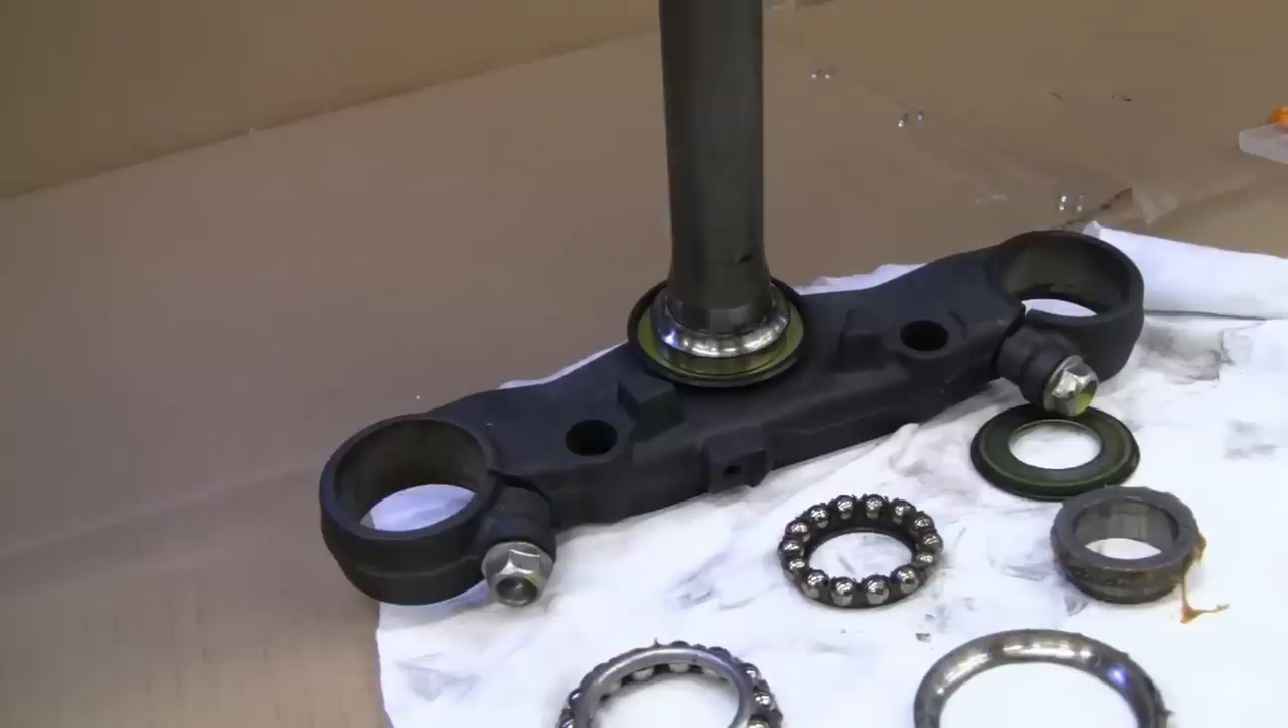Jetzt muss nur noch die Lagerschale vom Lenkschaft ab.